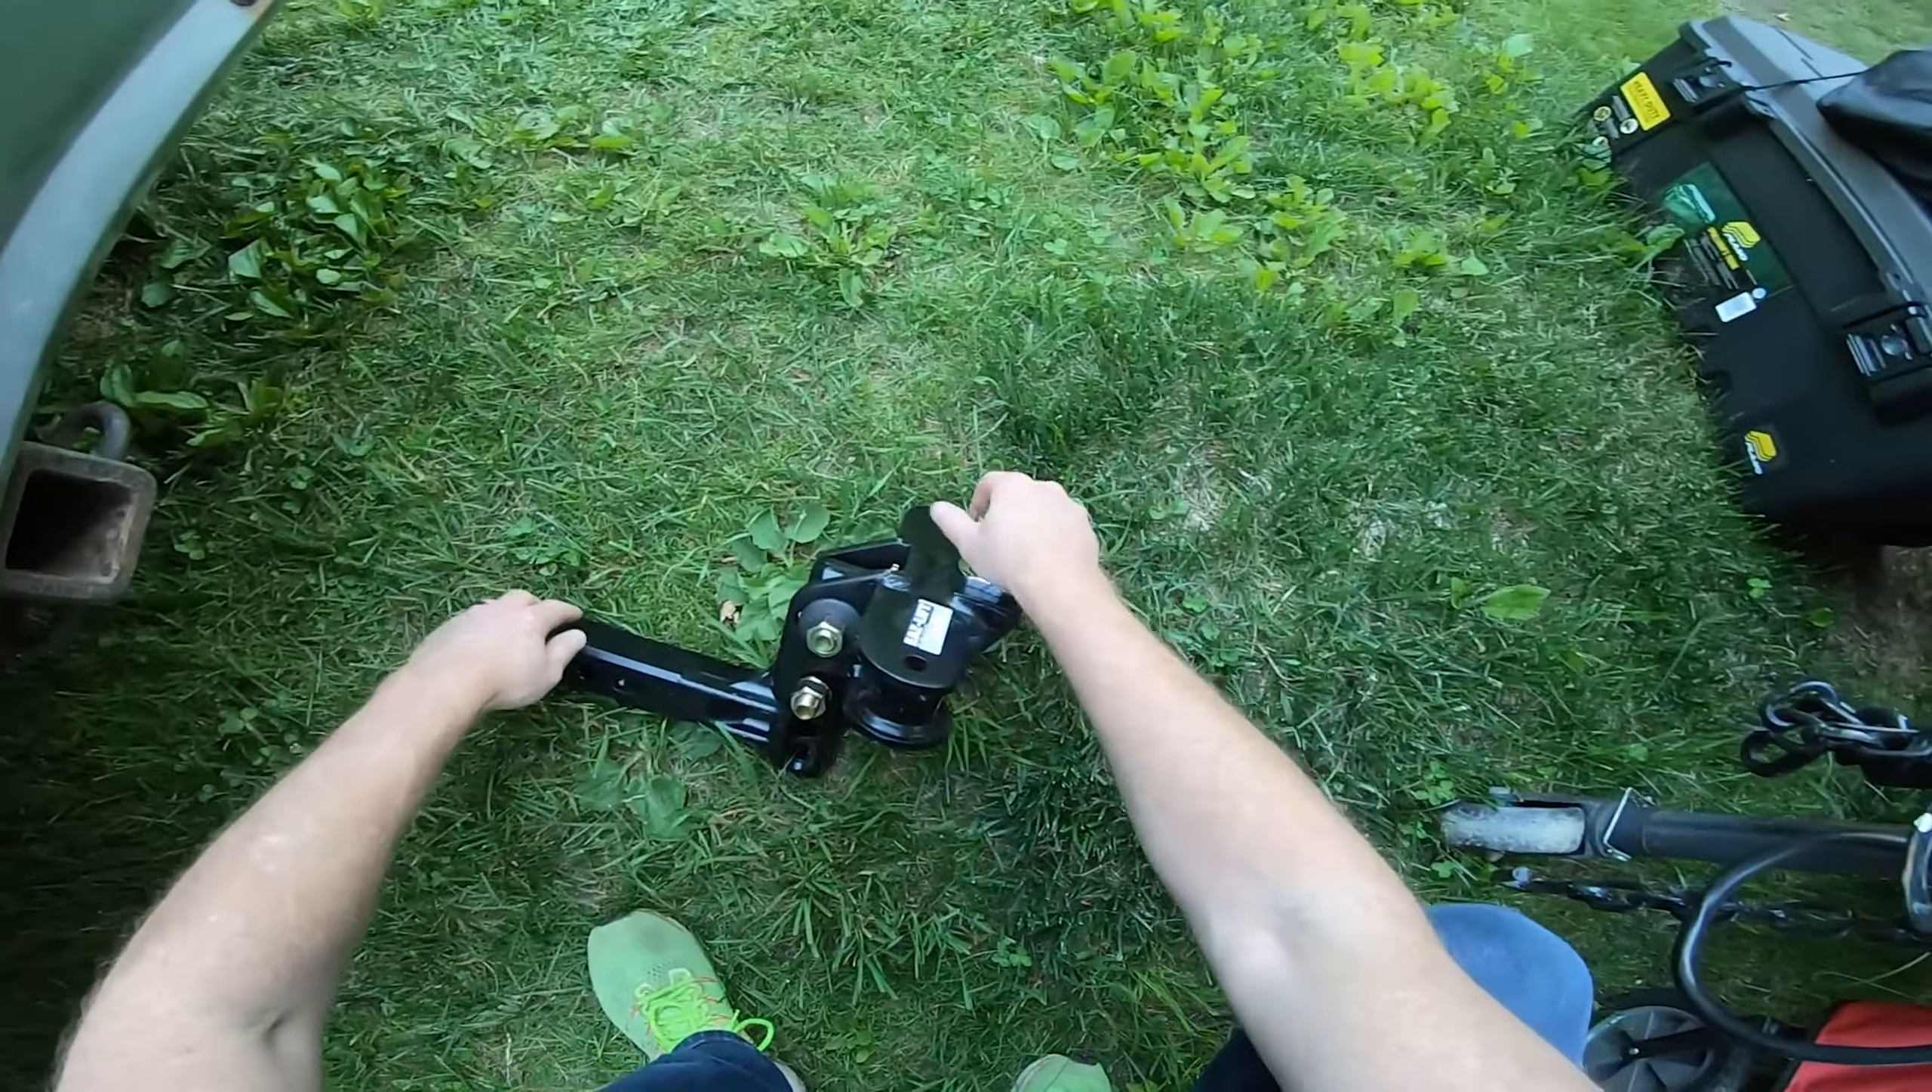As you can see, I put in the two giant bolts.